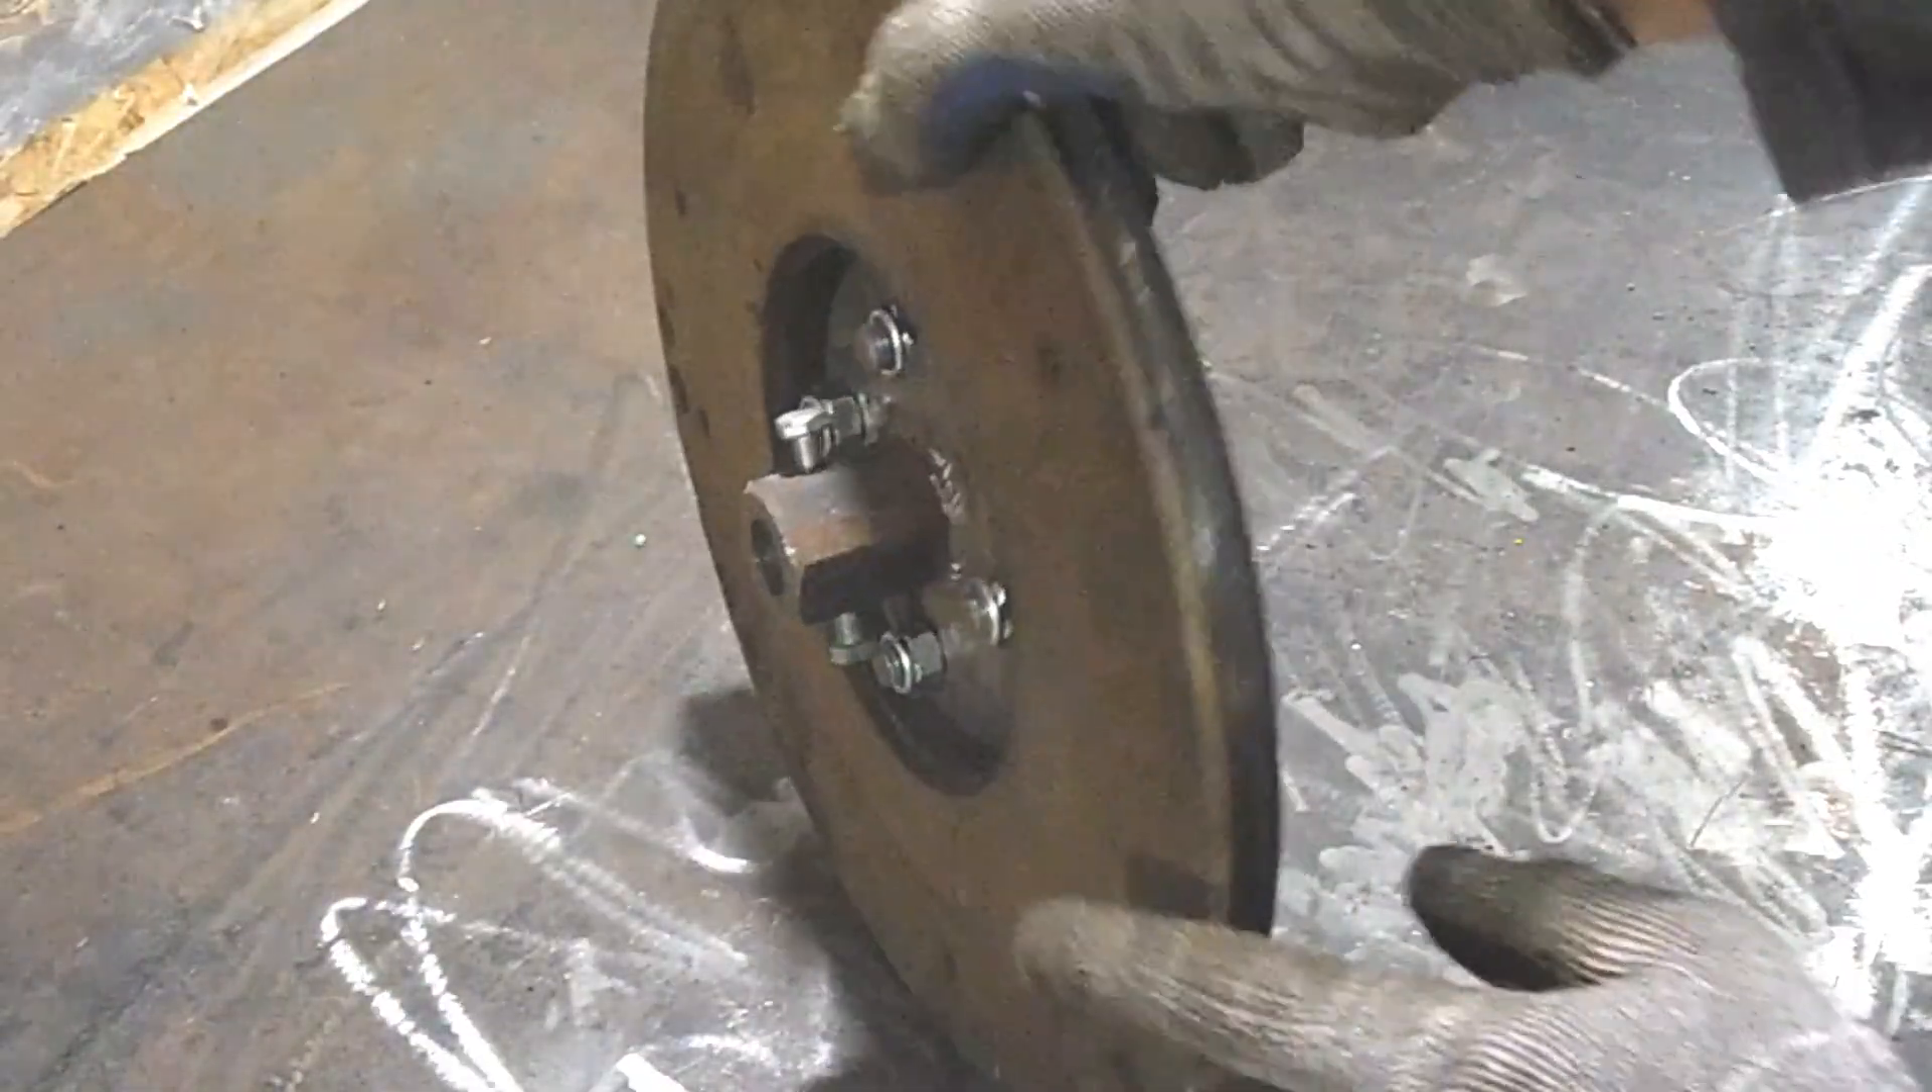I secured this adapter inside the flywheel with four bolts.